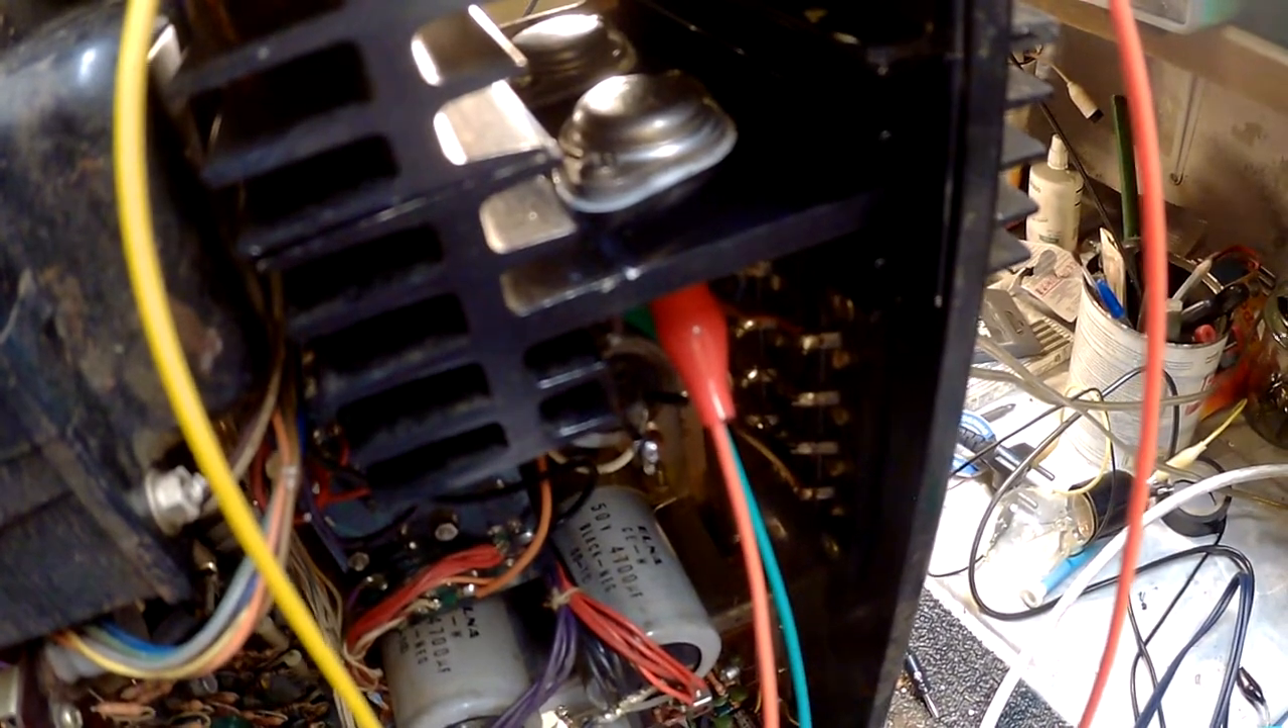Końcówki mocy po wymianie tranzystorów końcowych już są na swoim miejscu zamontowane na radiatorach.